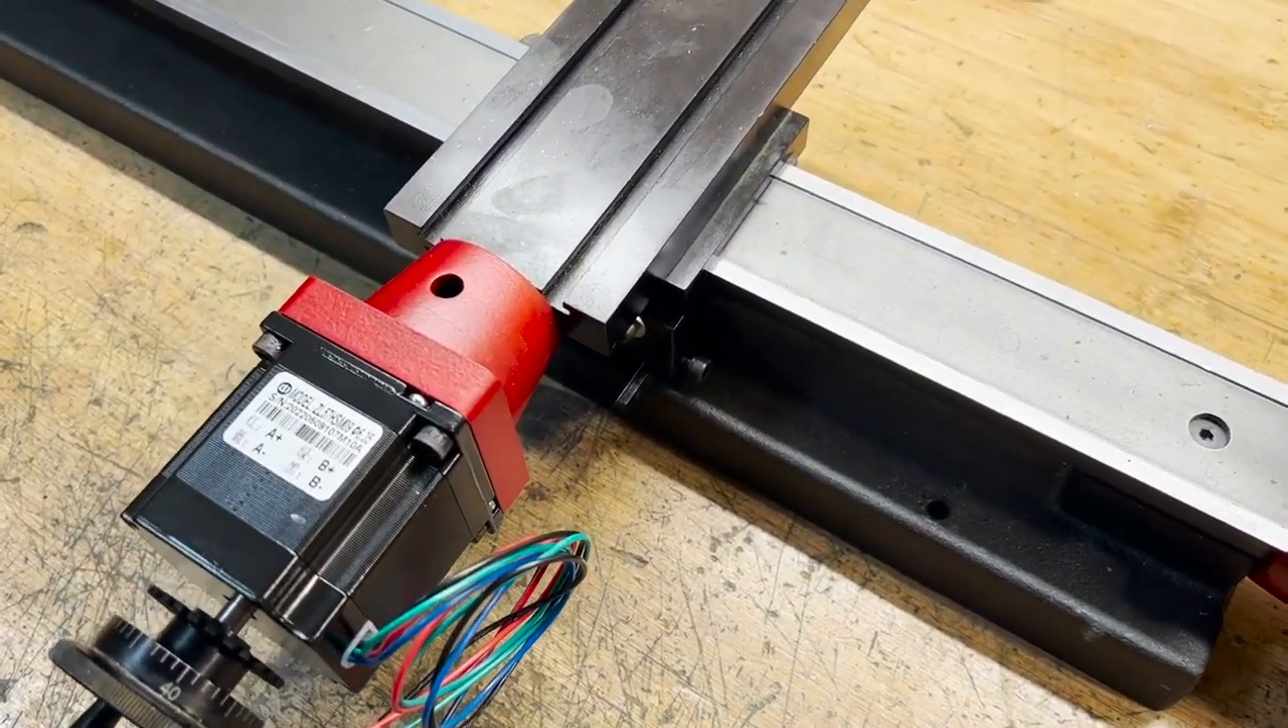Get everything tight. And there you can see I've got these motors mounted up.